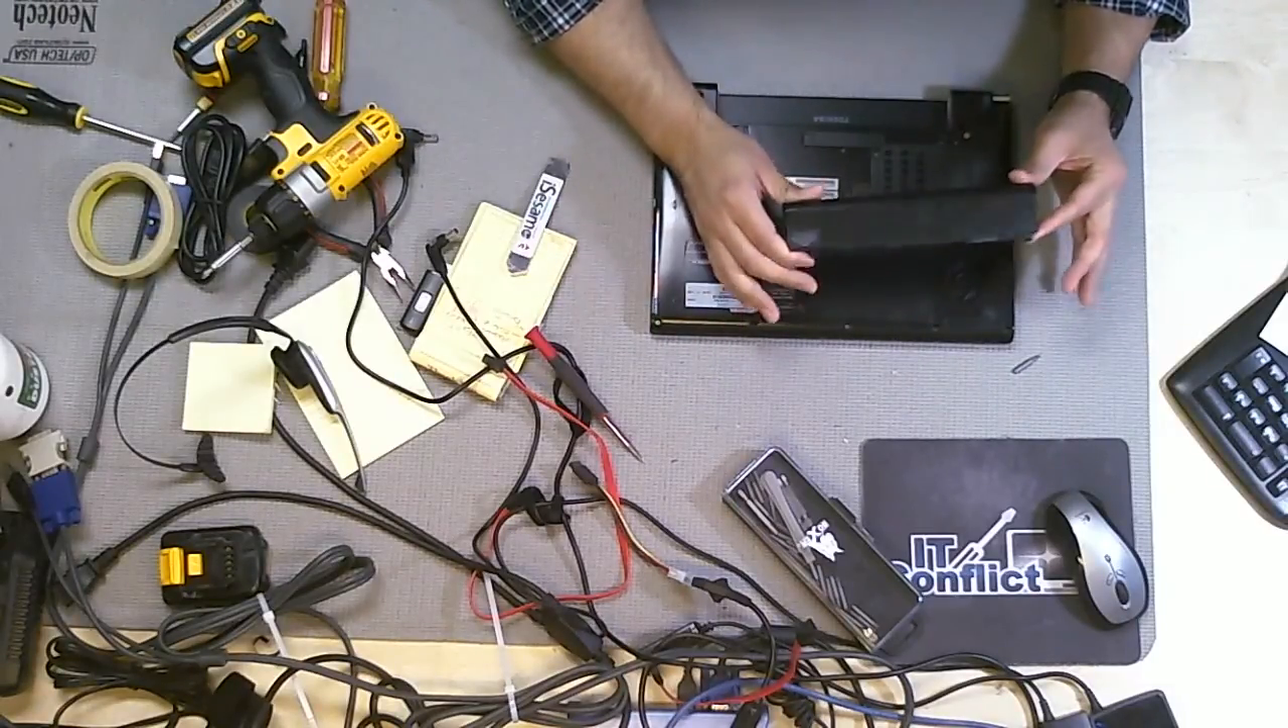In this case, I've removed the battery.